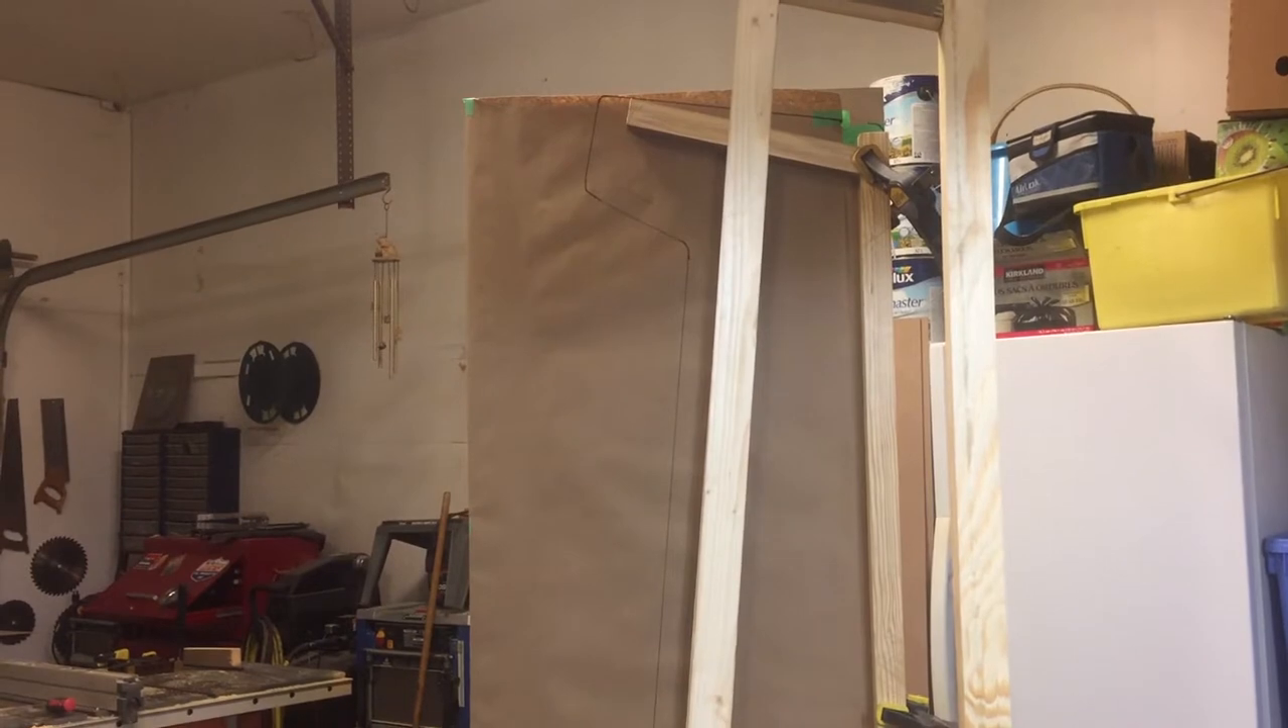So you can see the side panel we just have it clamped to the frame with our paper pattern facing us.